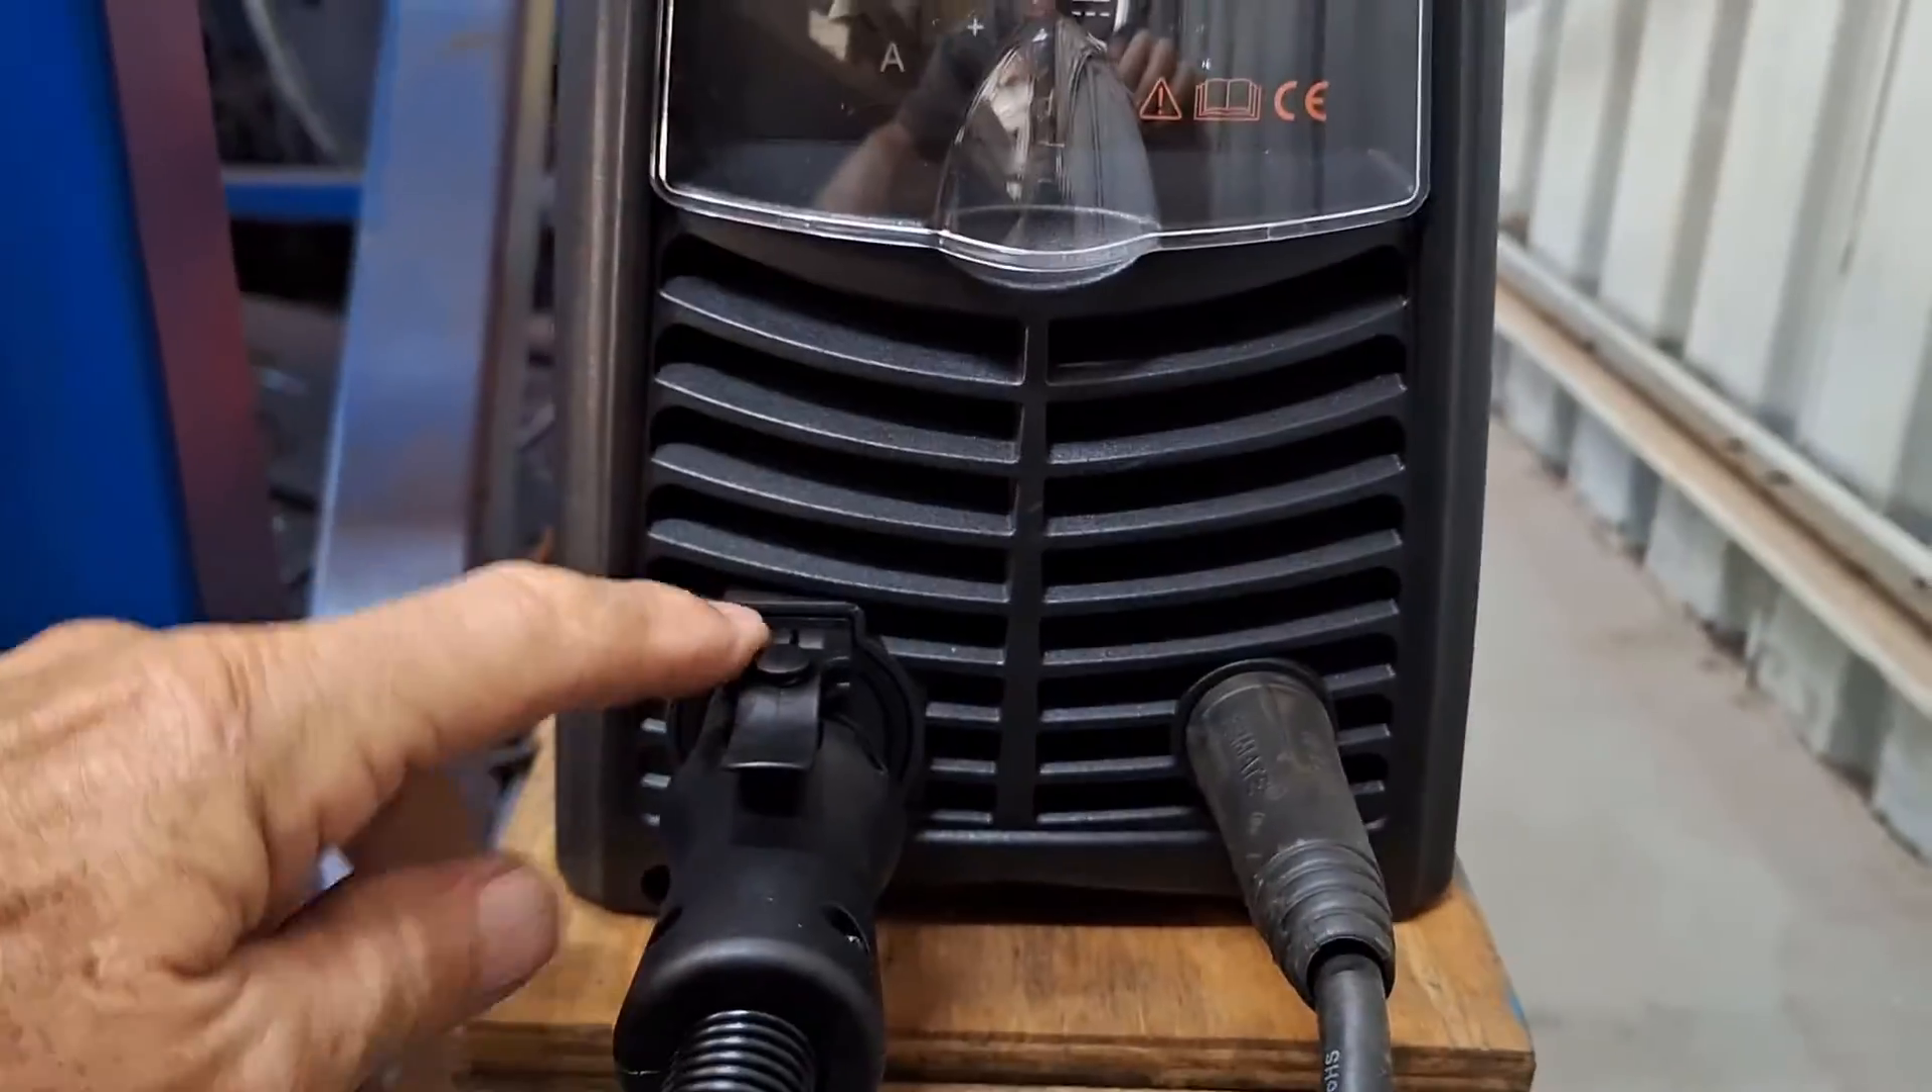So I've connected the torch cable into the machine and as I mentioned earlier this has got this sort of self locking clip.